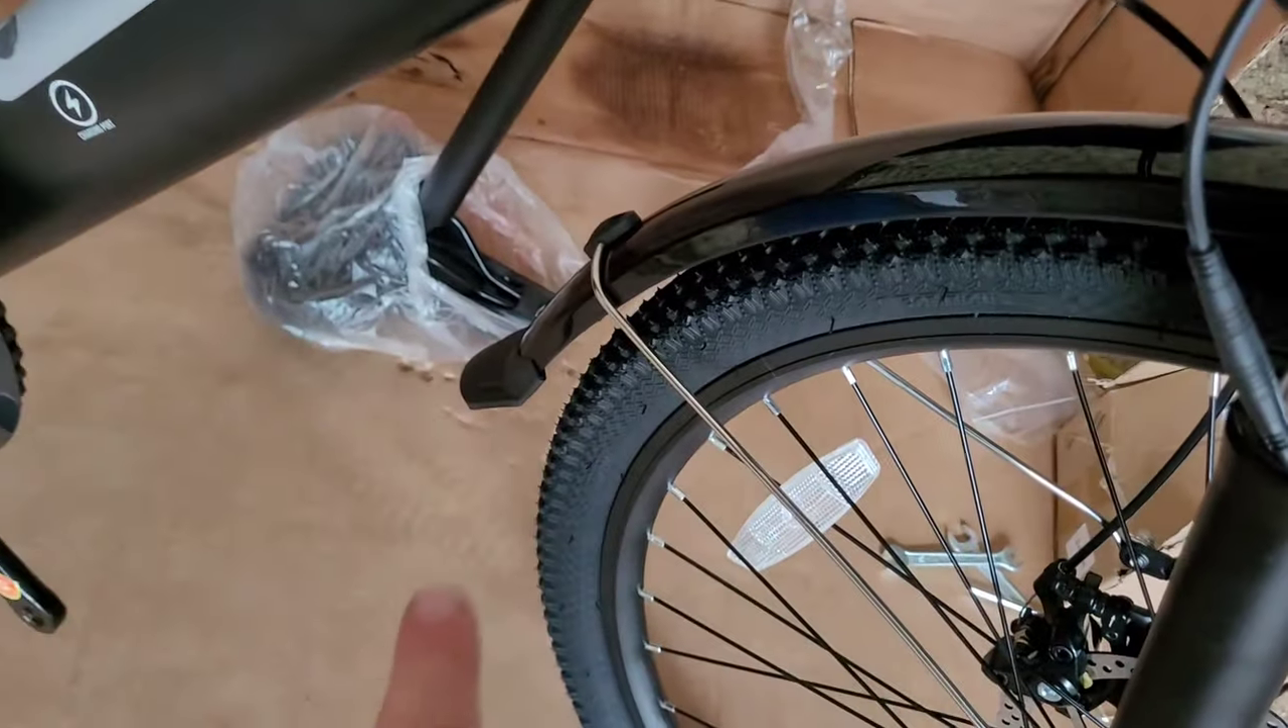Ça y est, c'est venu. Voilà, le garde-boue est monté.